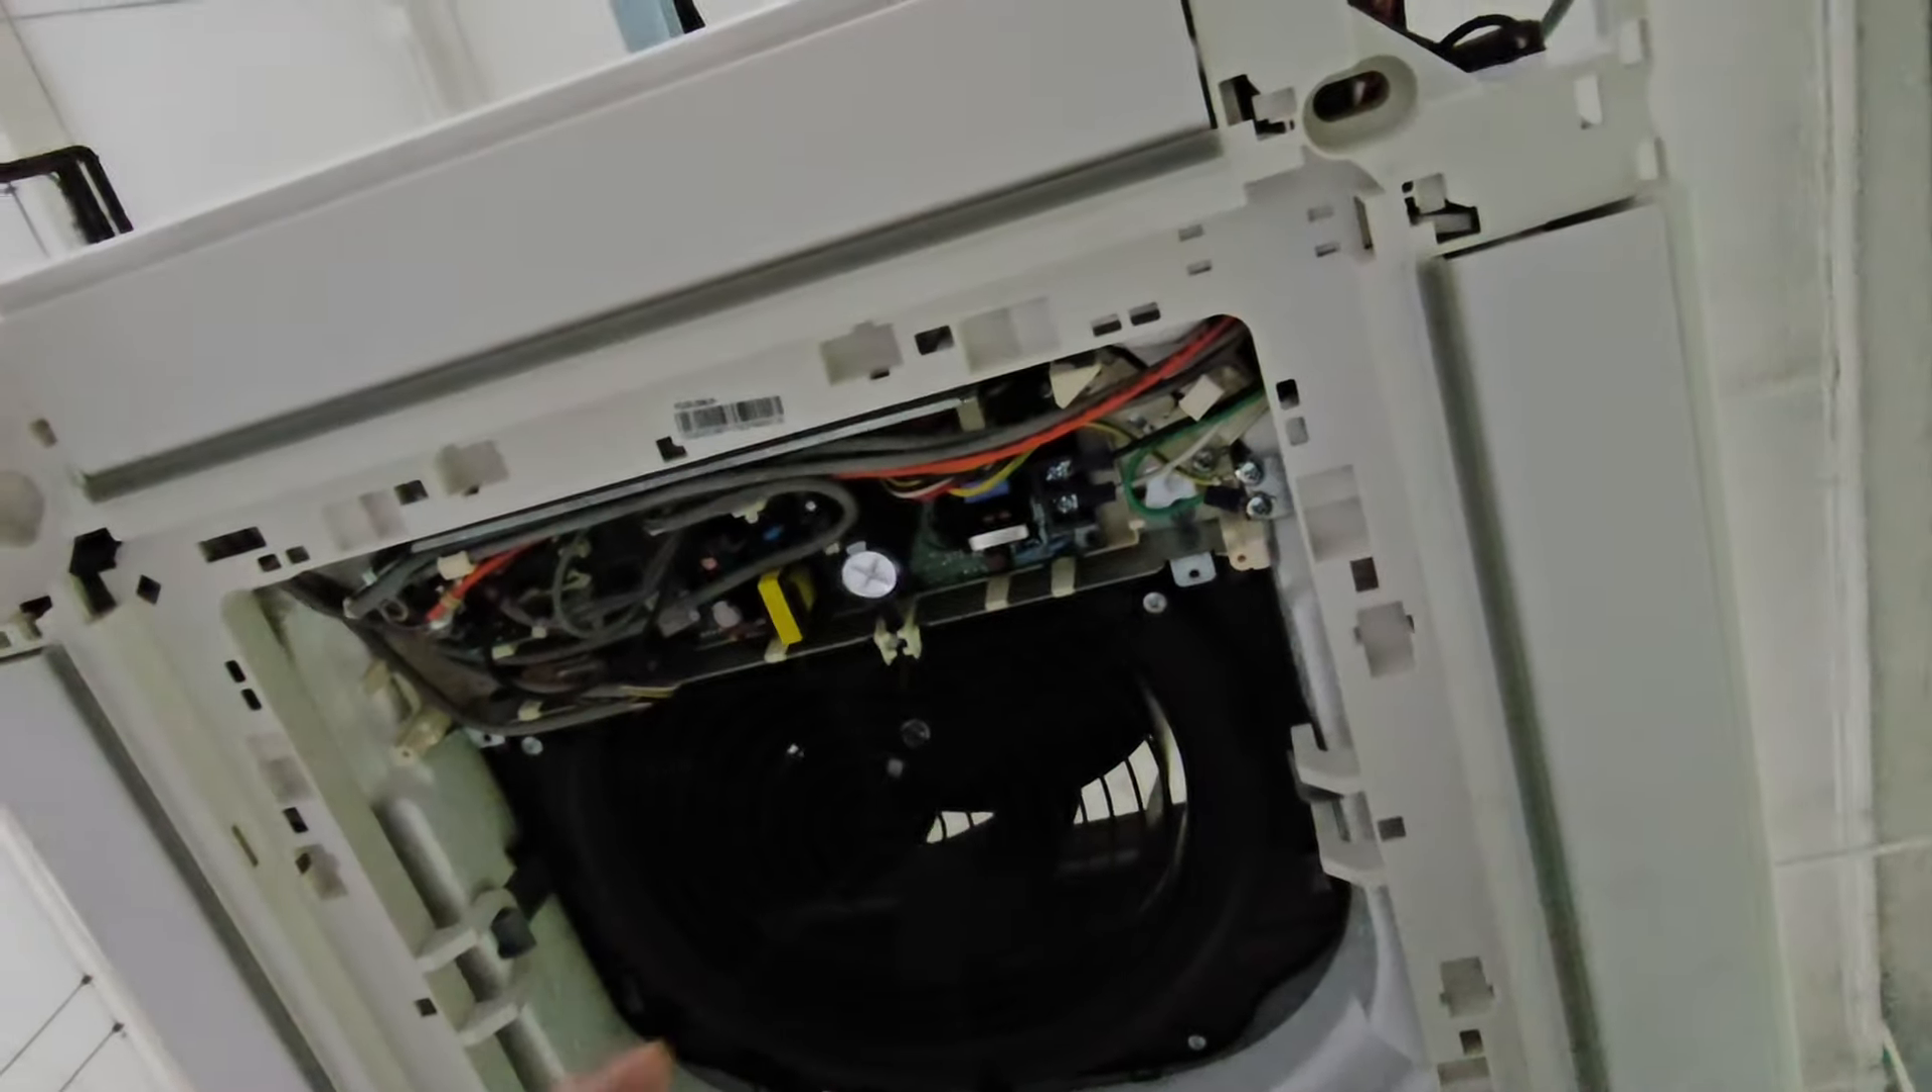So now that we've got the cover off, we can see our control board.